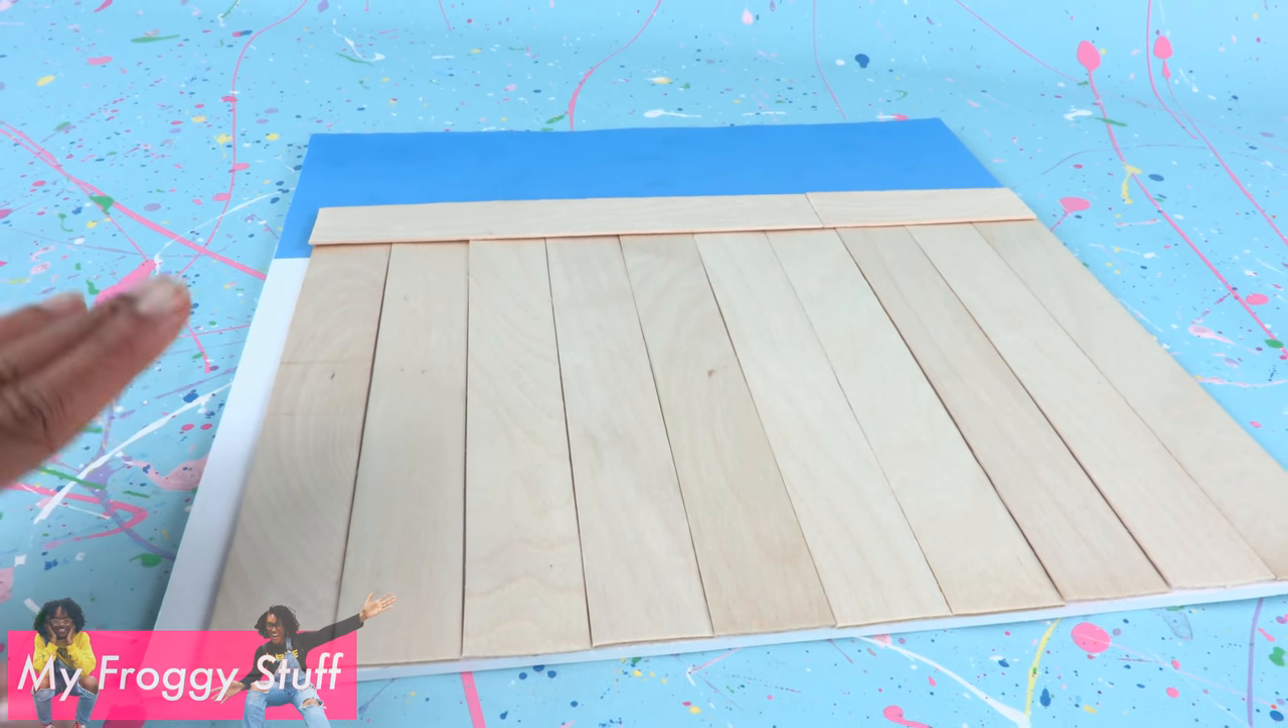I have a little bit of space left on the side but that's okay we can cover it with greenery later.